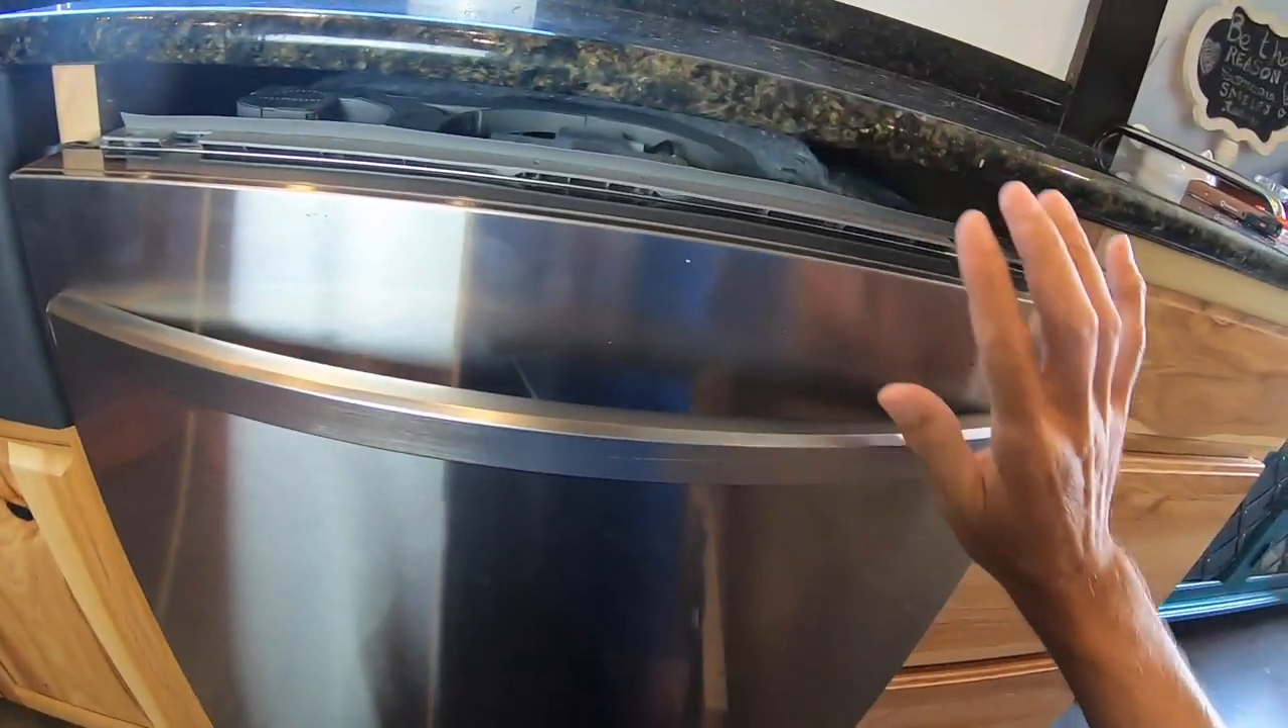So now that I've pushed my dishwasher in before I hook everything up I've noticed that I've got this big gap right here between my granite and my dishwasher.